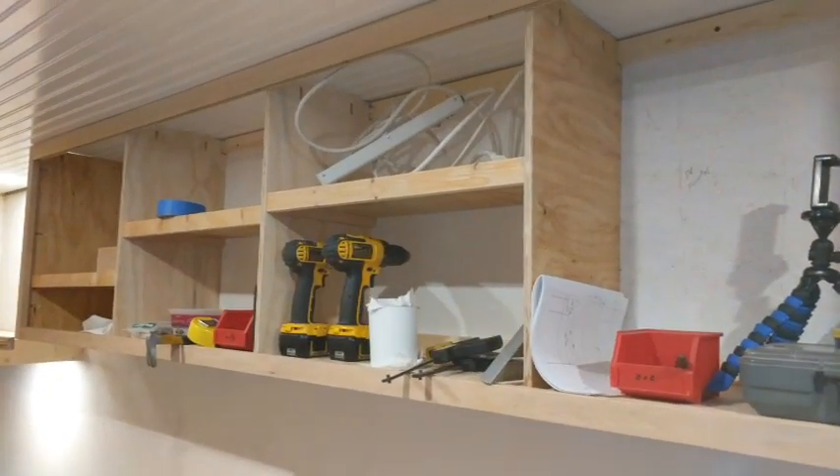Okay so we got the first of the overhead cabinets installed and actually already in use.